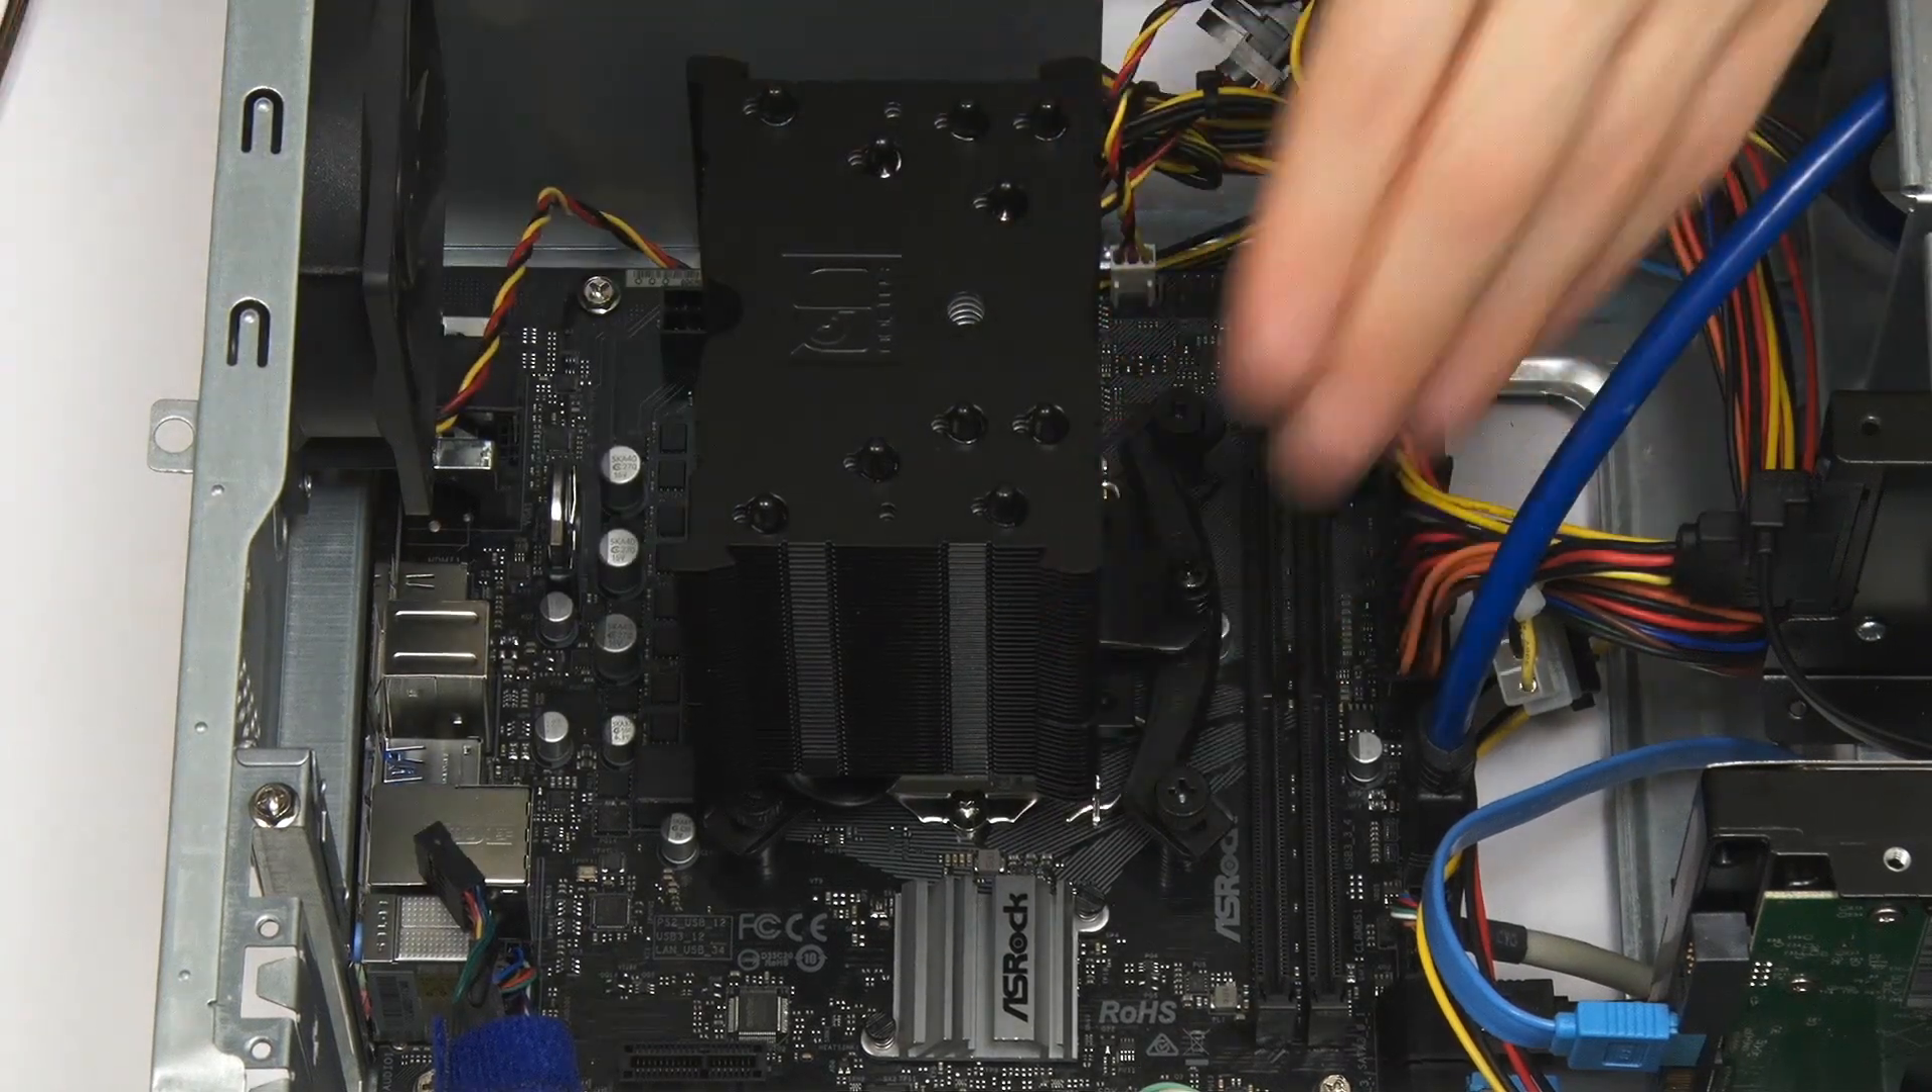And there we are. I'm happy with that. We've now fitted the new cooler.